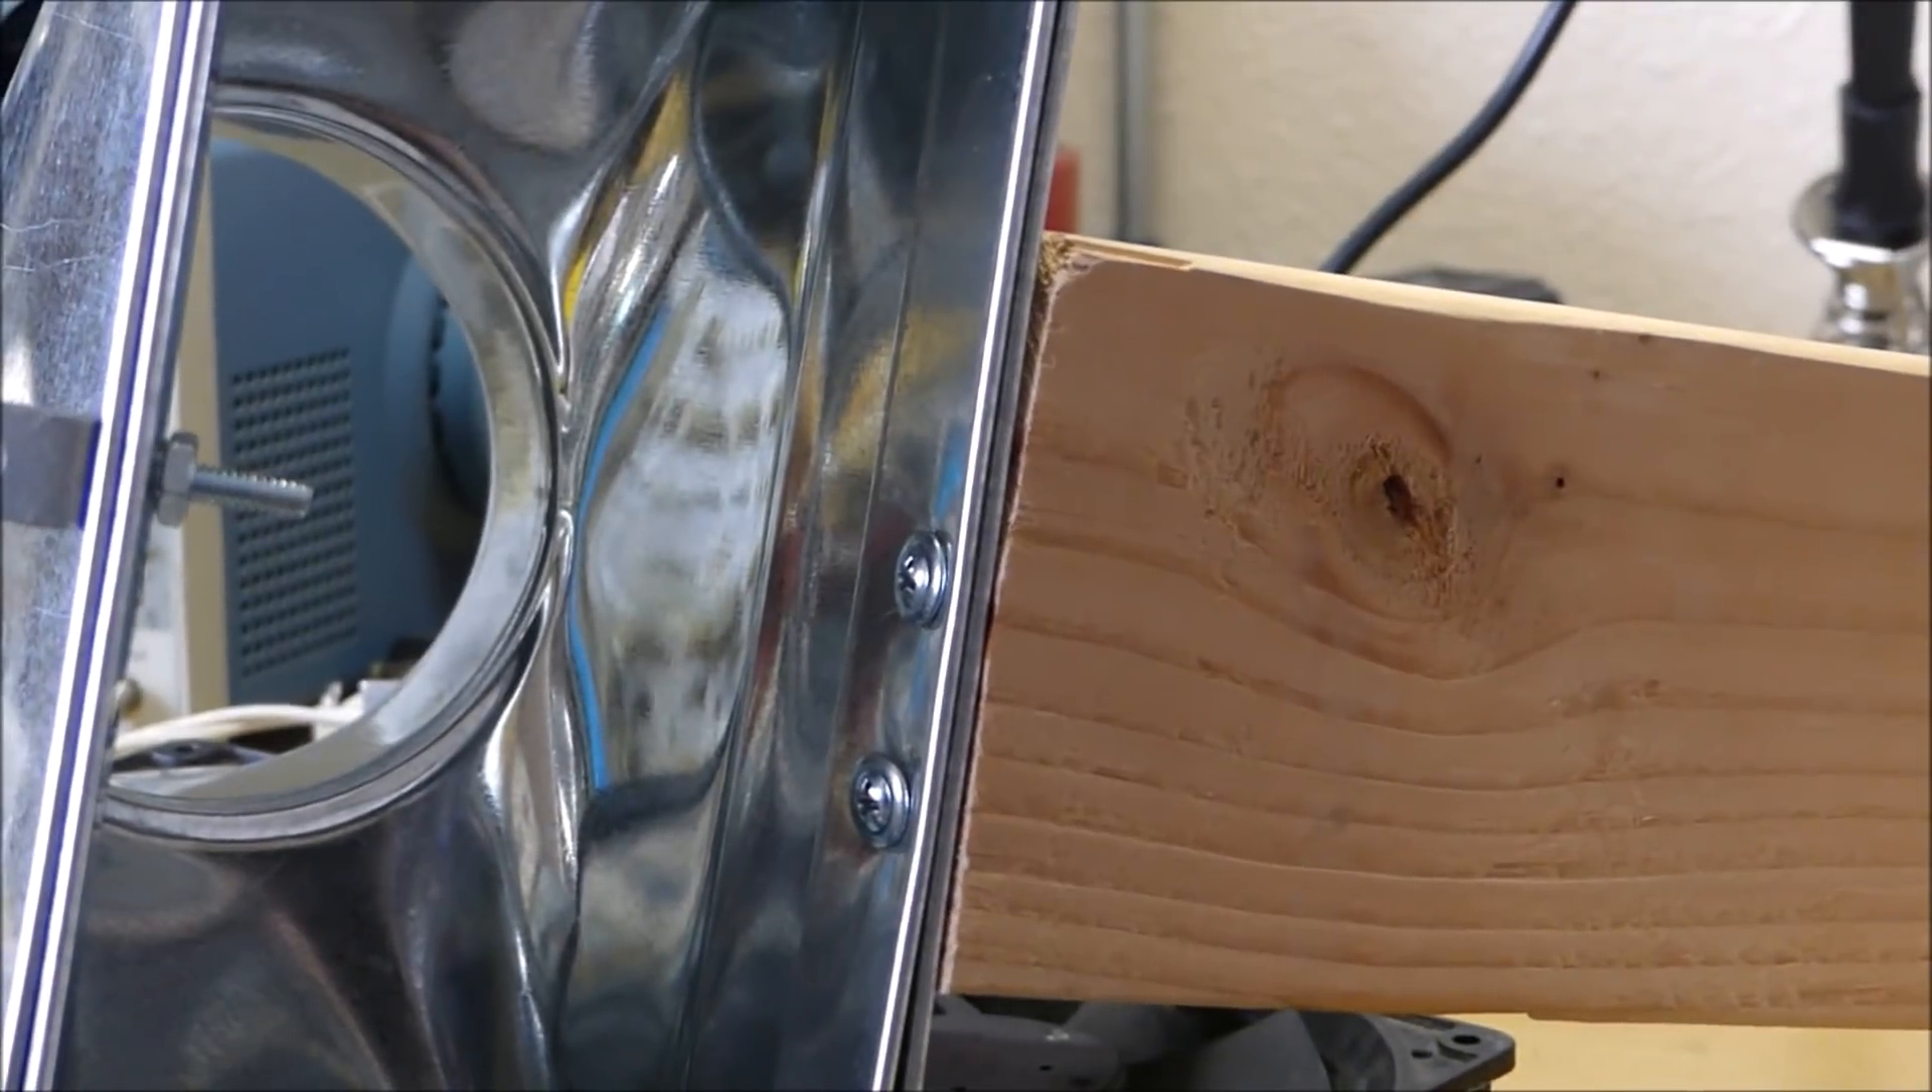Alright, so as you can see what I've done here is I've taken this metal thing and I've mounted it onto the wooden block via these two screws.